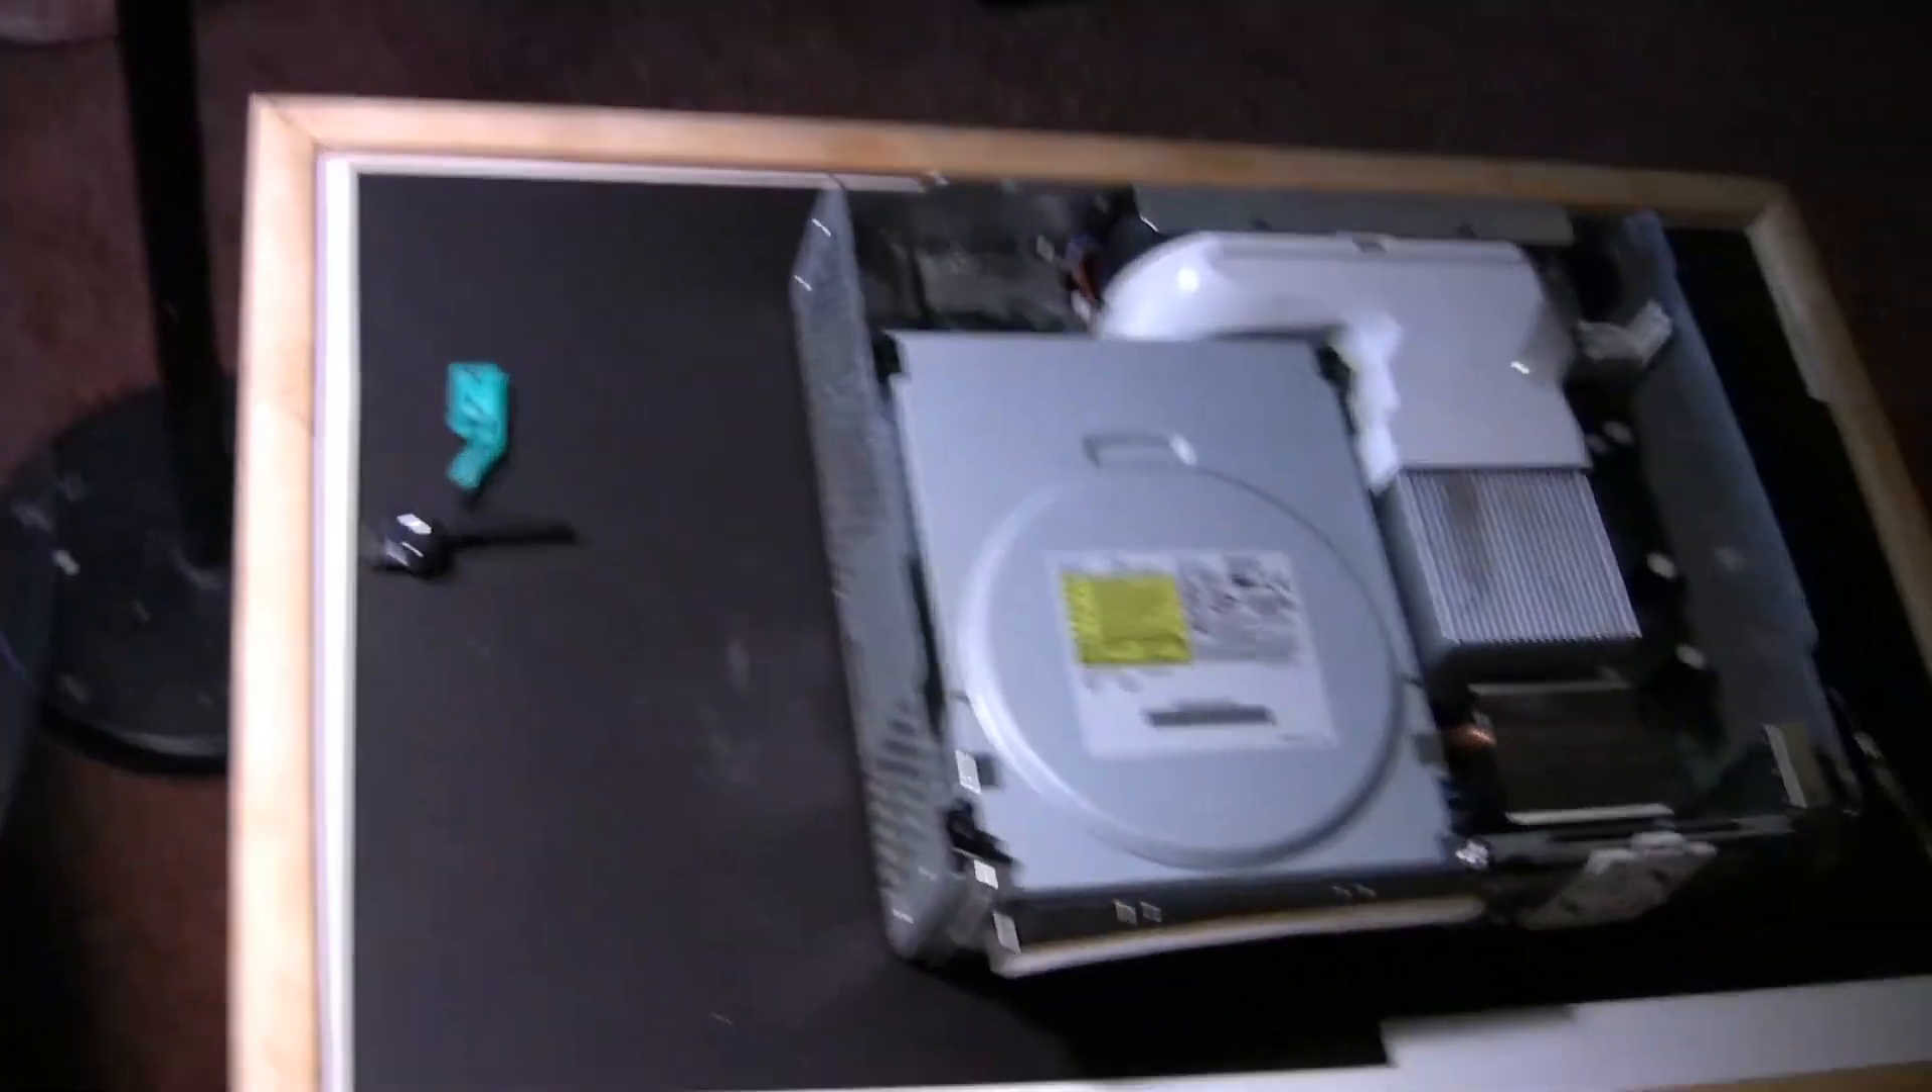You now have access inside the Xbox 360.